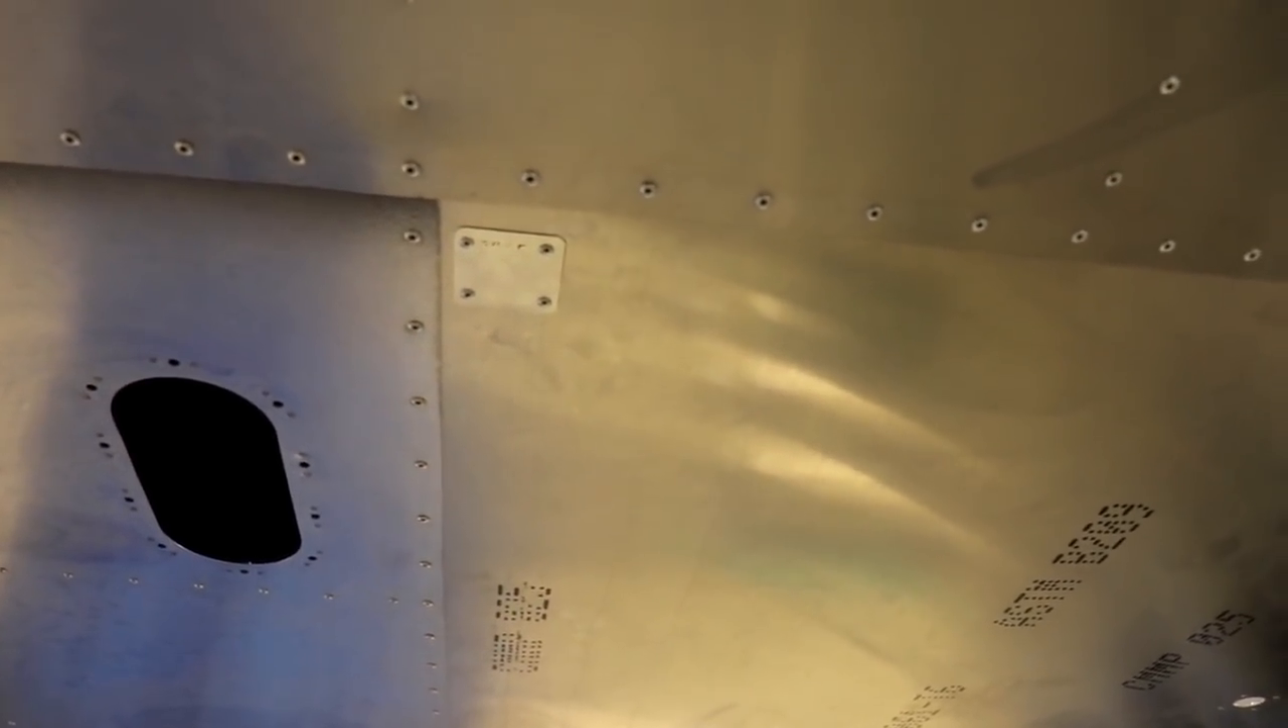I made this little patch This little square and just rivet it on the hole Where that fuel vent would stick out on the bottom of the wing.